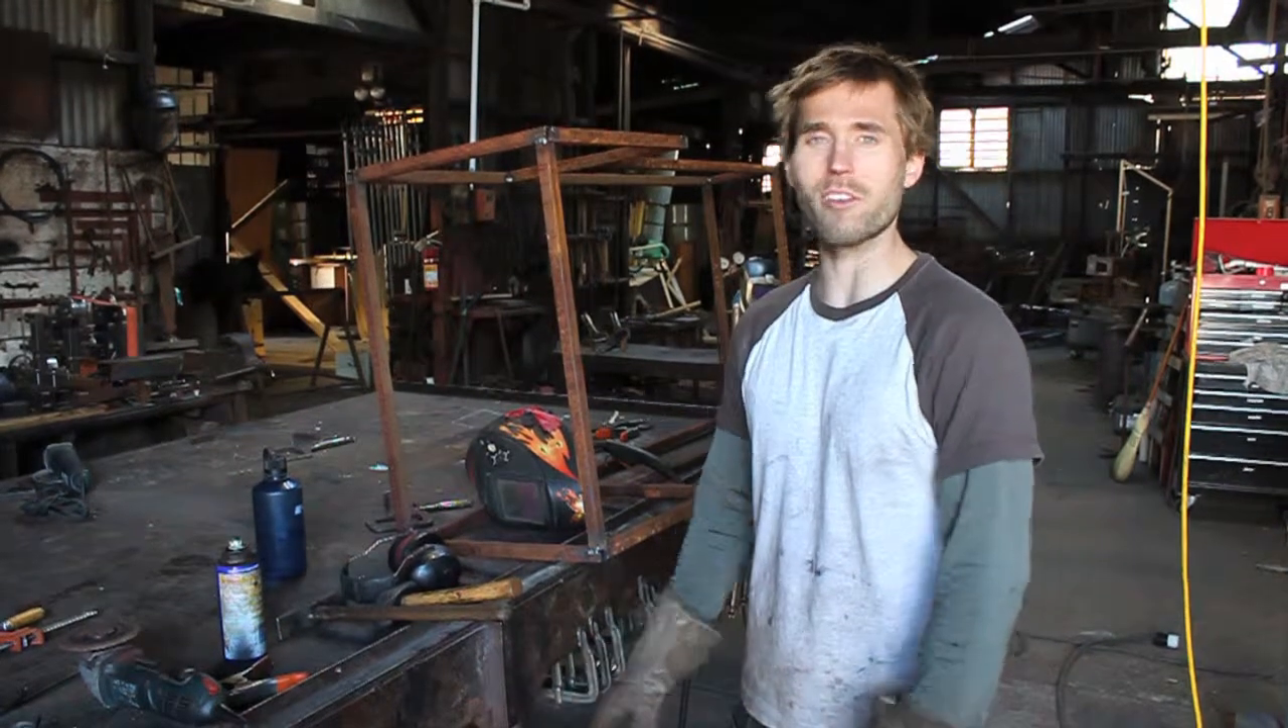And right now I've just got the frame welded up.